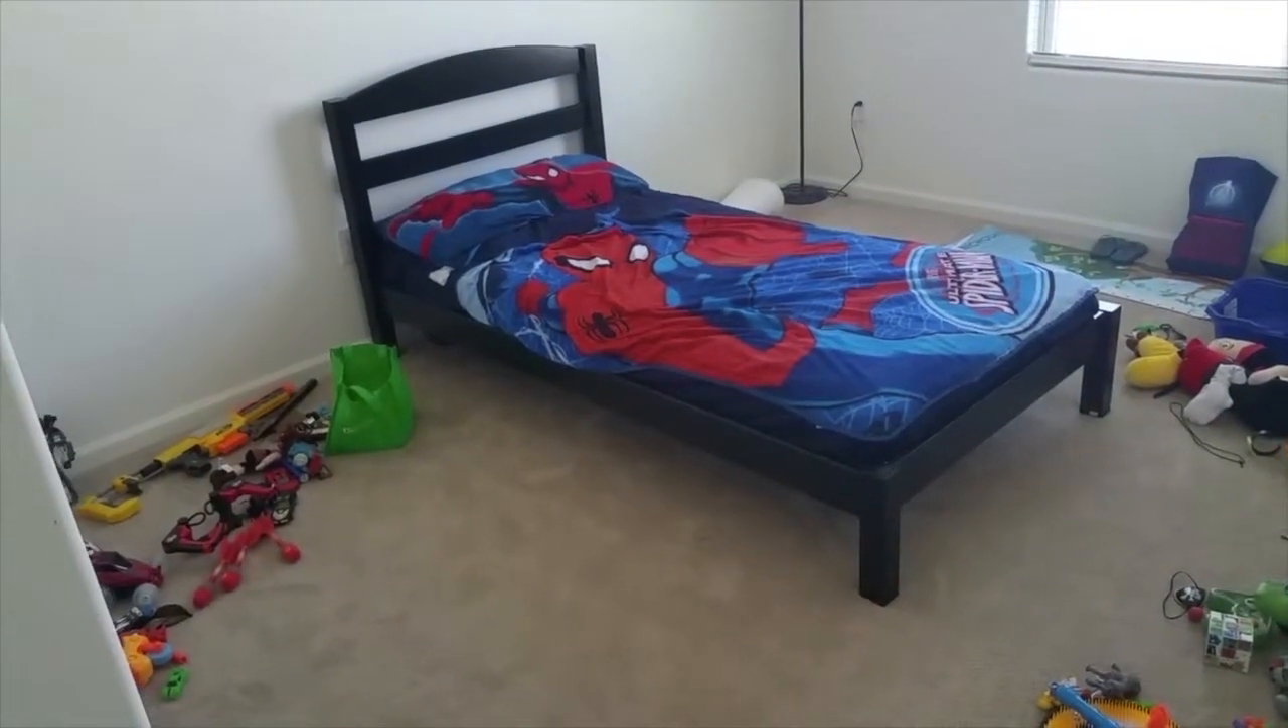That's the bed complete see how it all looks.